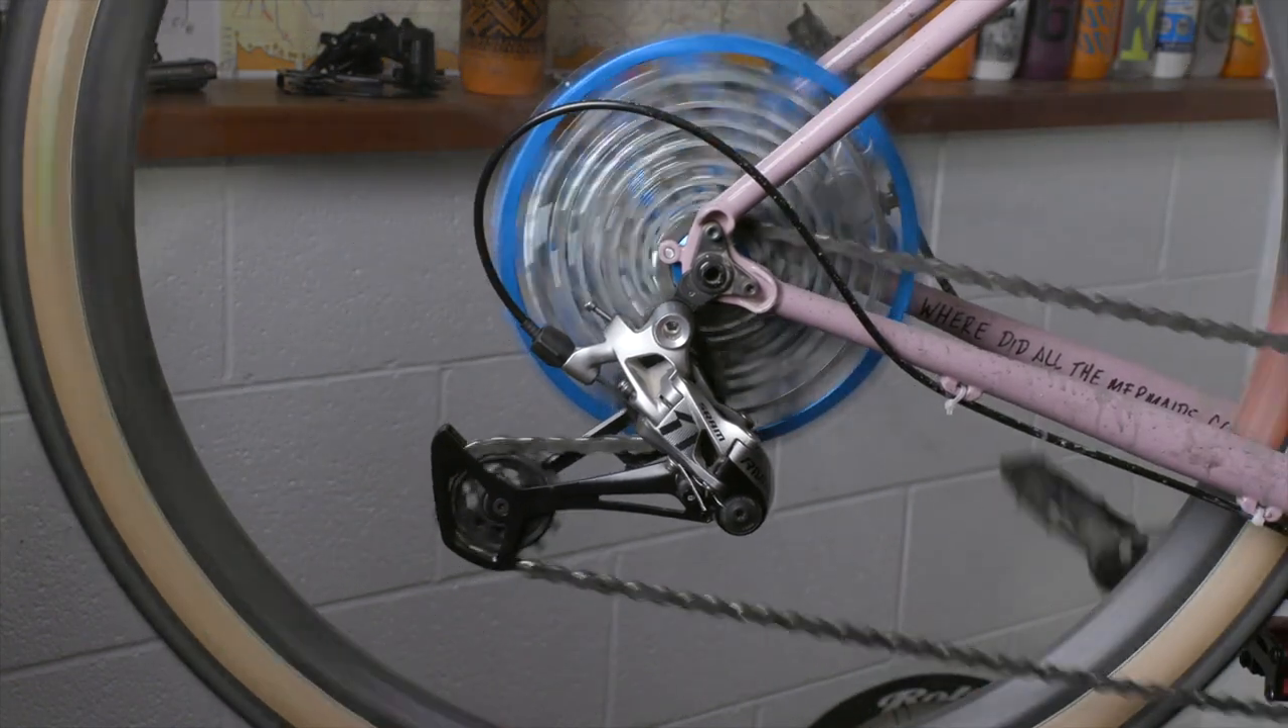So I've got our modified rear derailleur back on the bike.